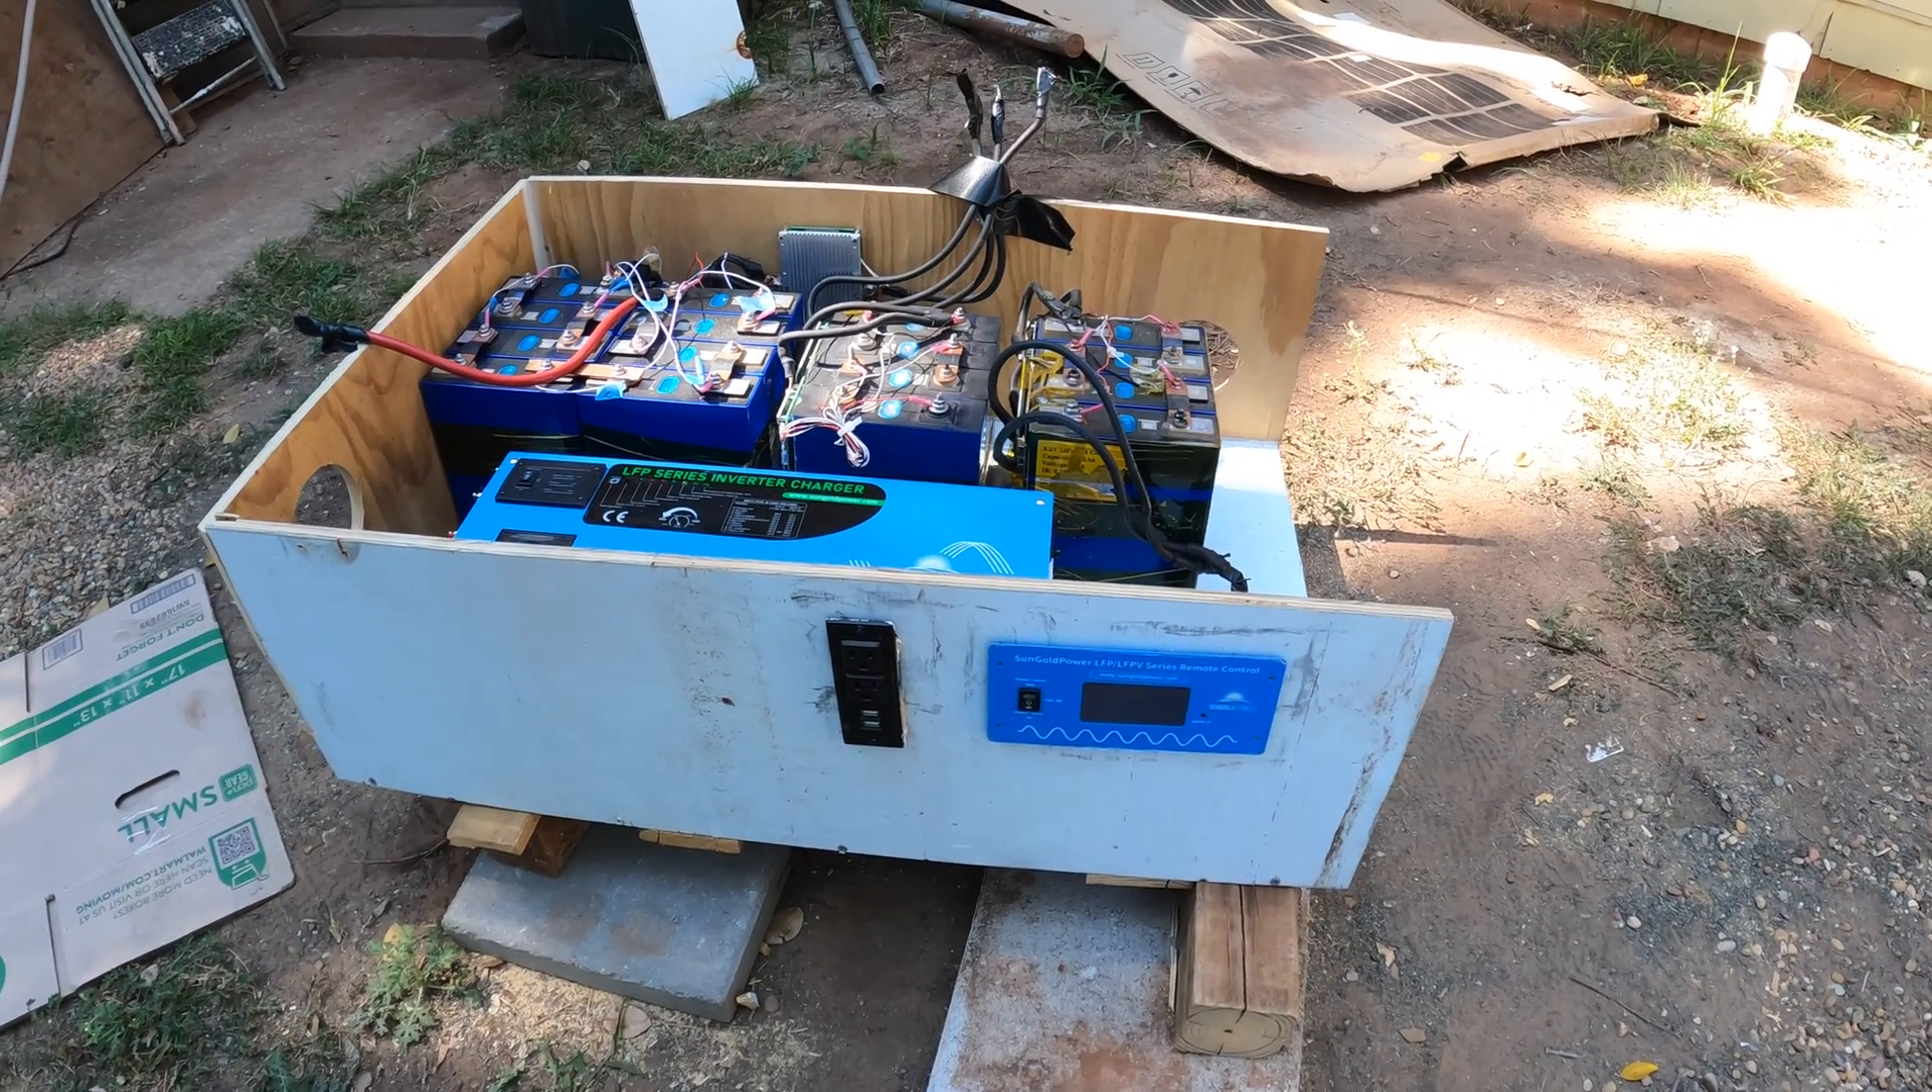So I've dropped in my two components, the batteries and the charge controller.